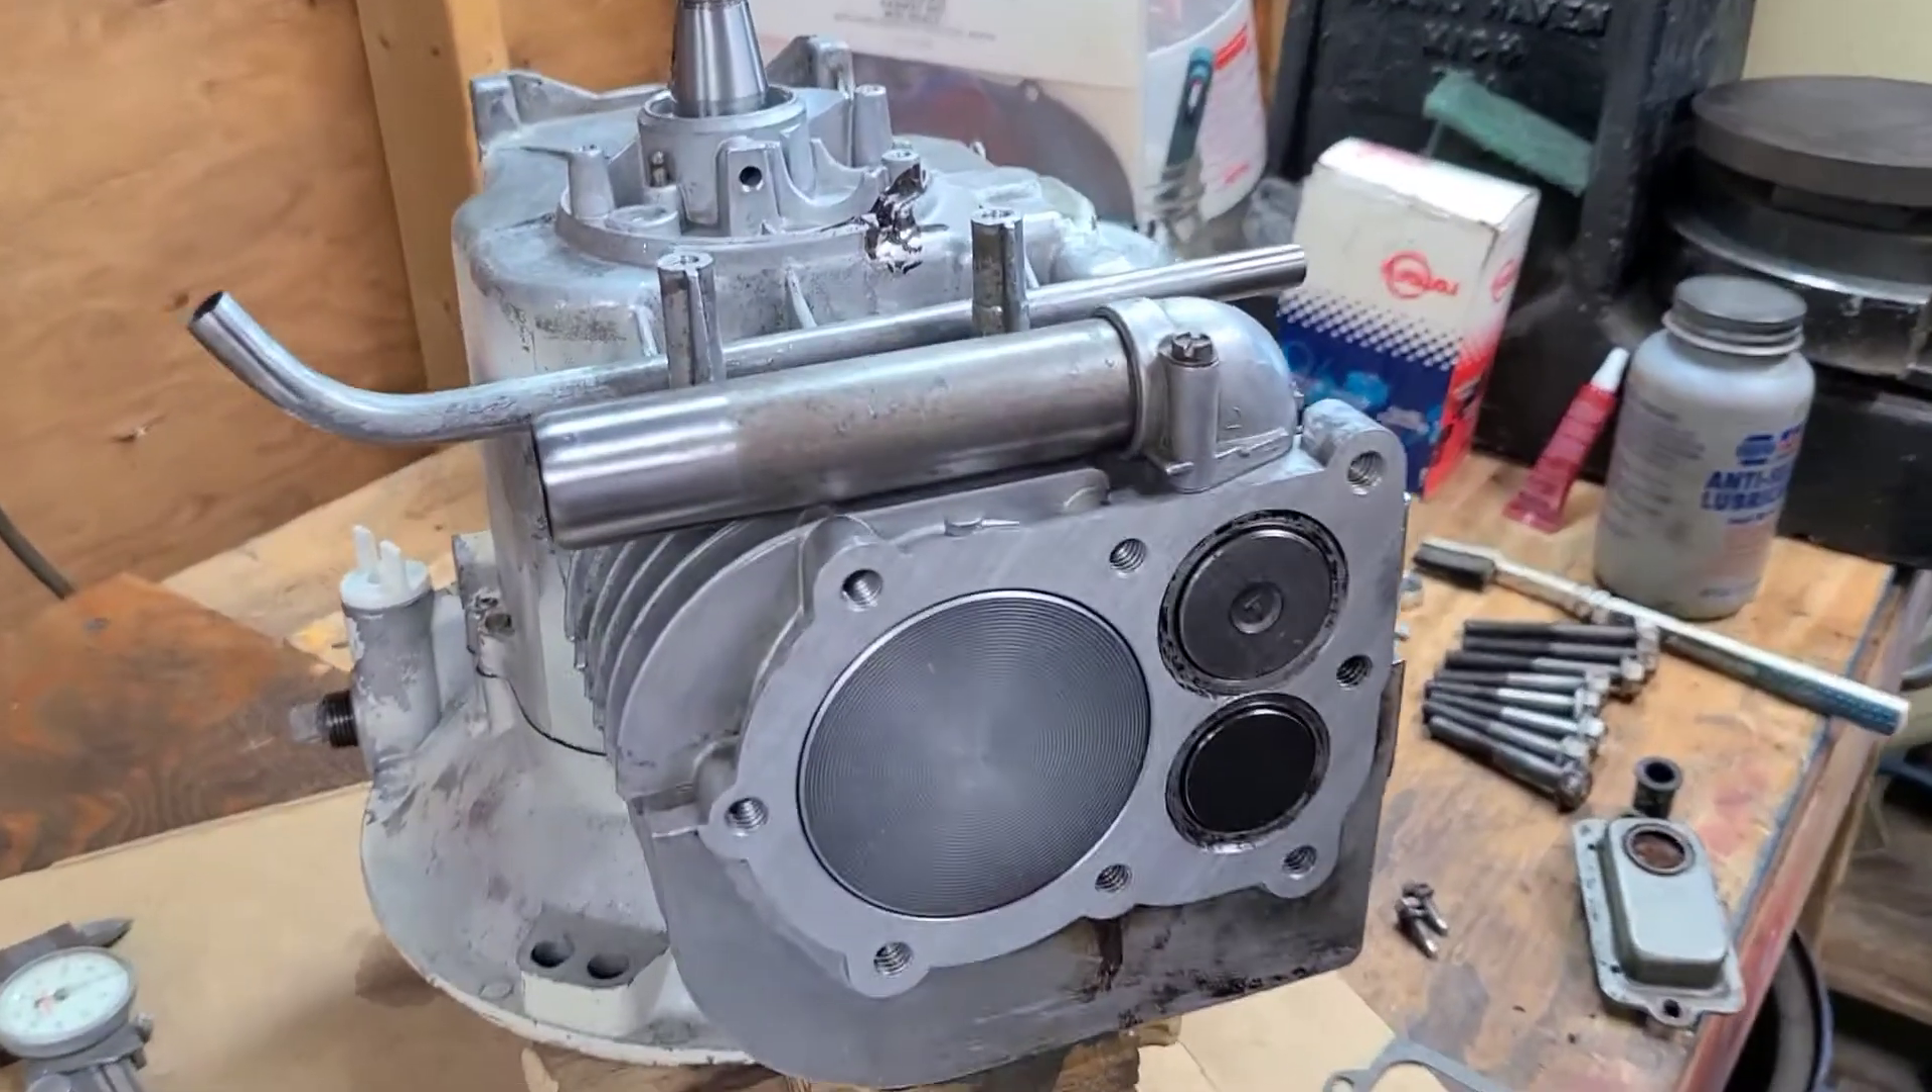With the carburetor pretty much all set to go i went ahead and installed the intake tube.